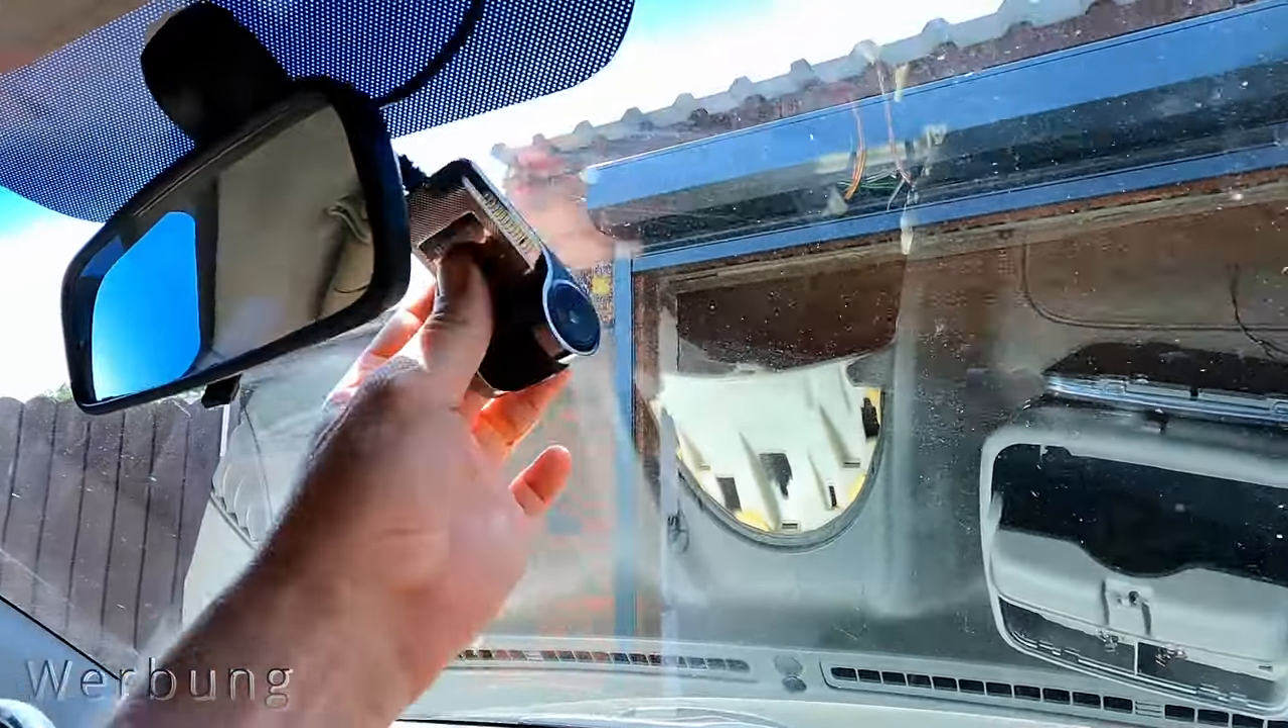Hier ist einmal die dvr kamera die habe ich jetzt noch nicht festgemacht.